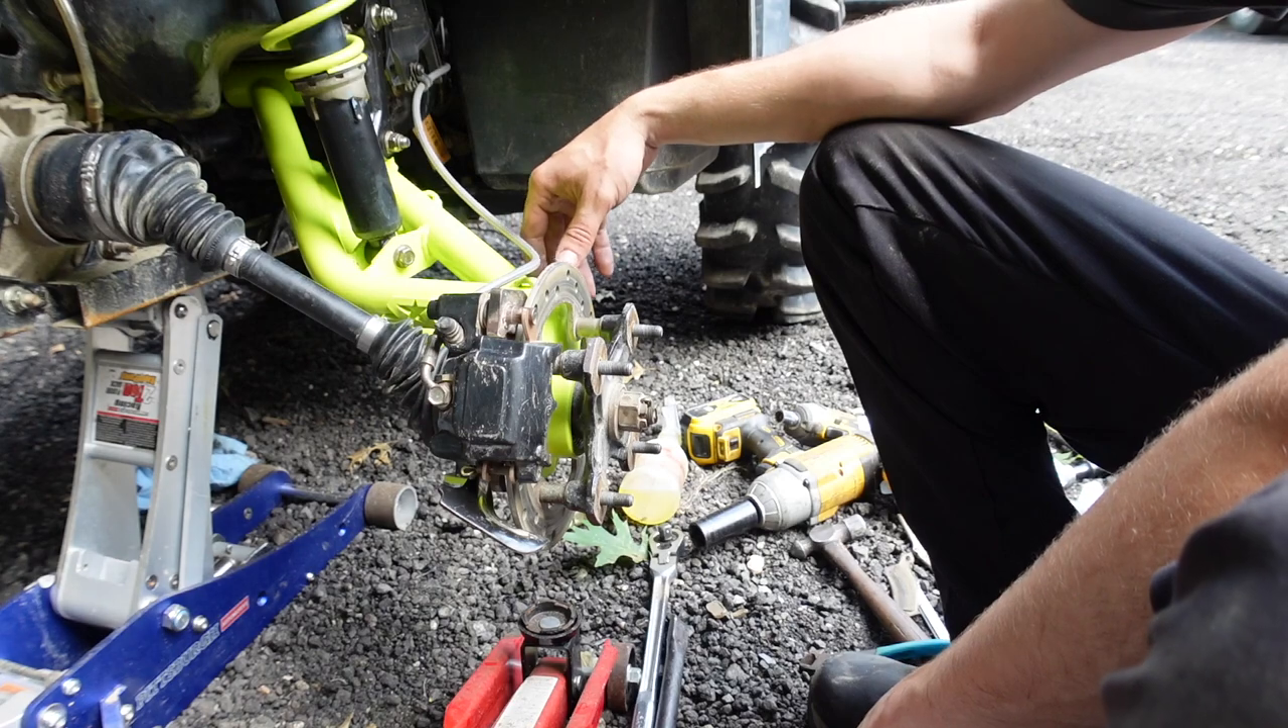And then, yeah, we just got to get the wheels back on.